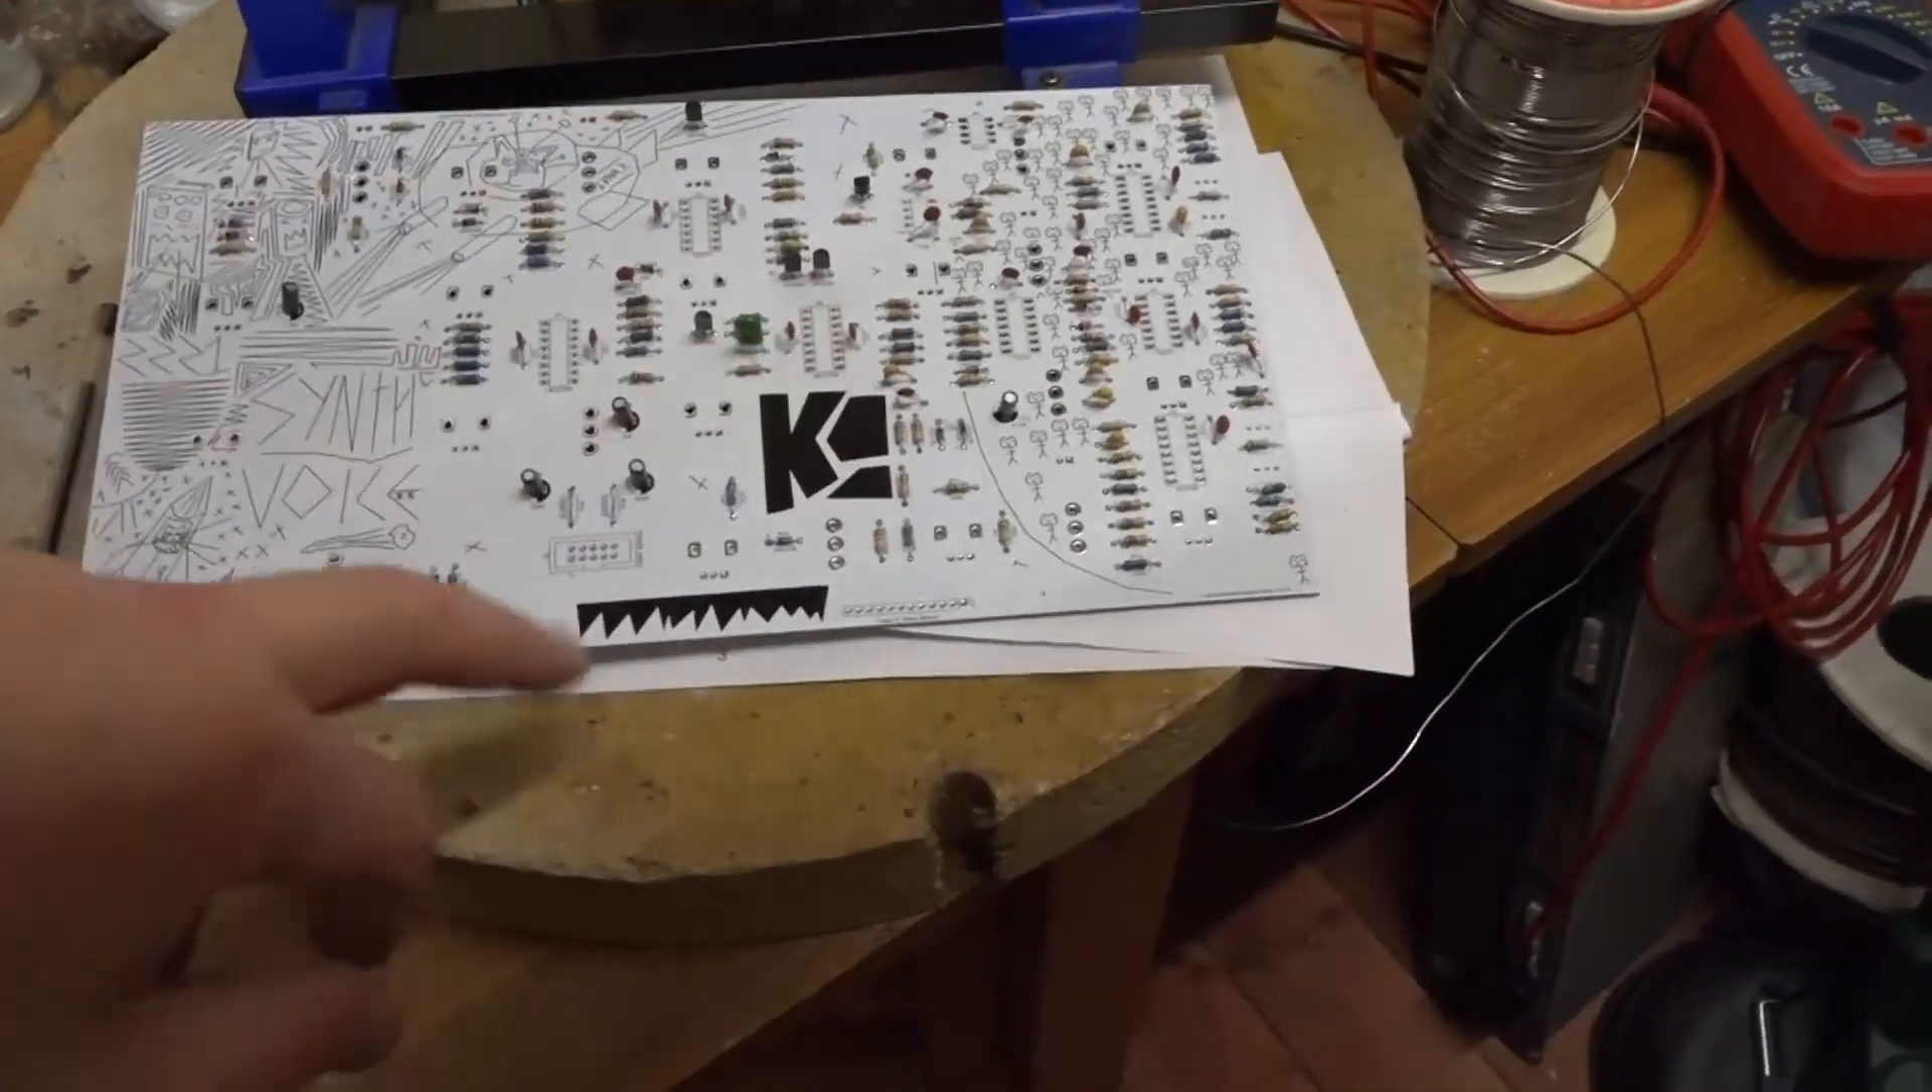If we look at the circuit board we can see I've got all the discrete components in so all the diodes all the resistors the transistors they're all in place.